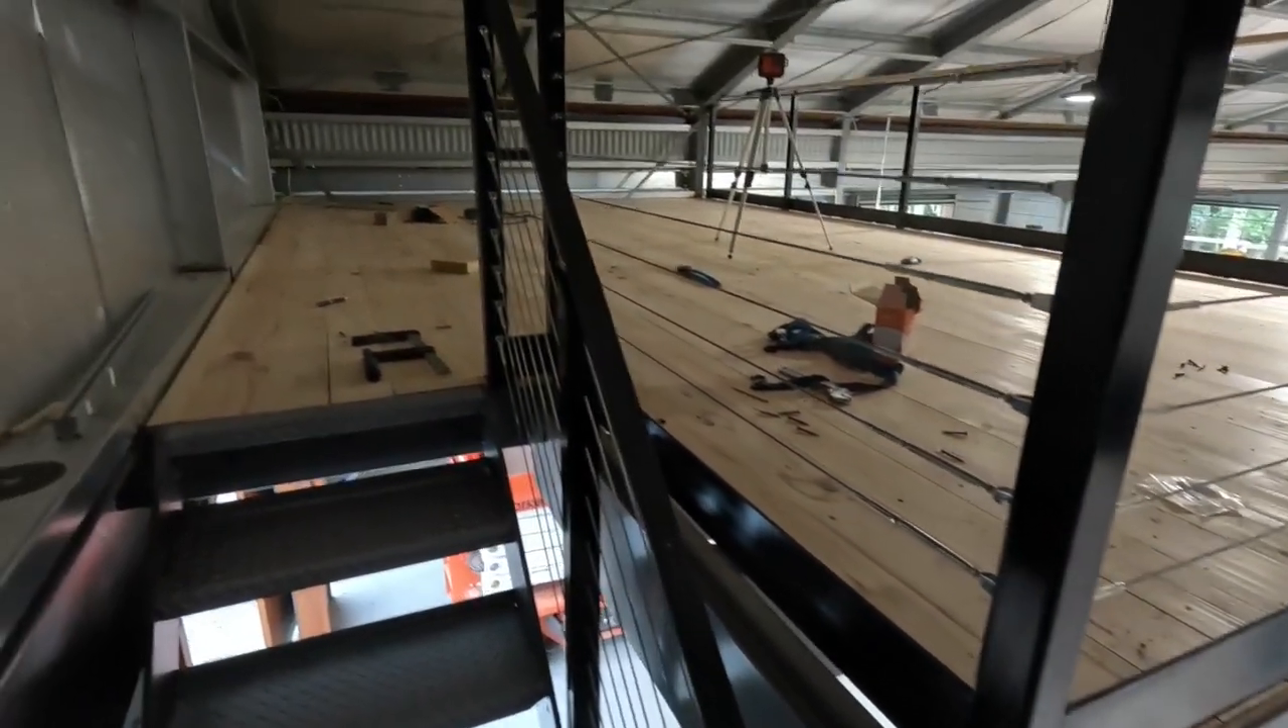Handrails are all done the cables all done and then I start with the actual handrail capping.